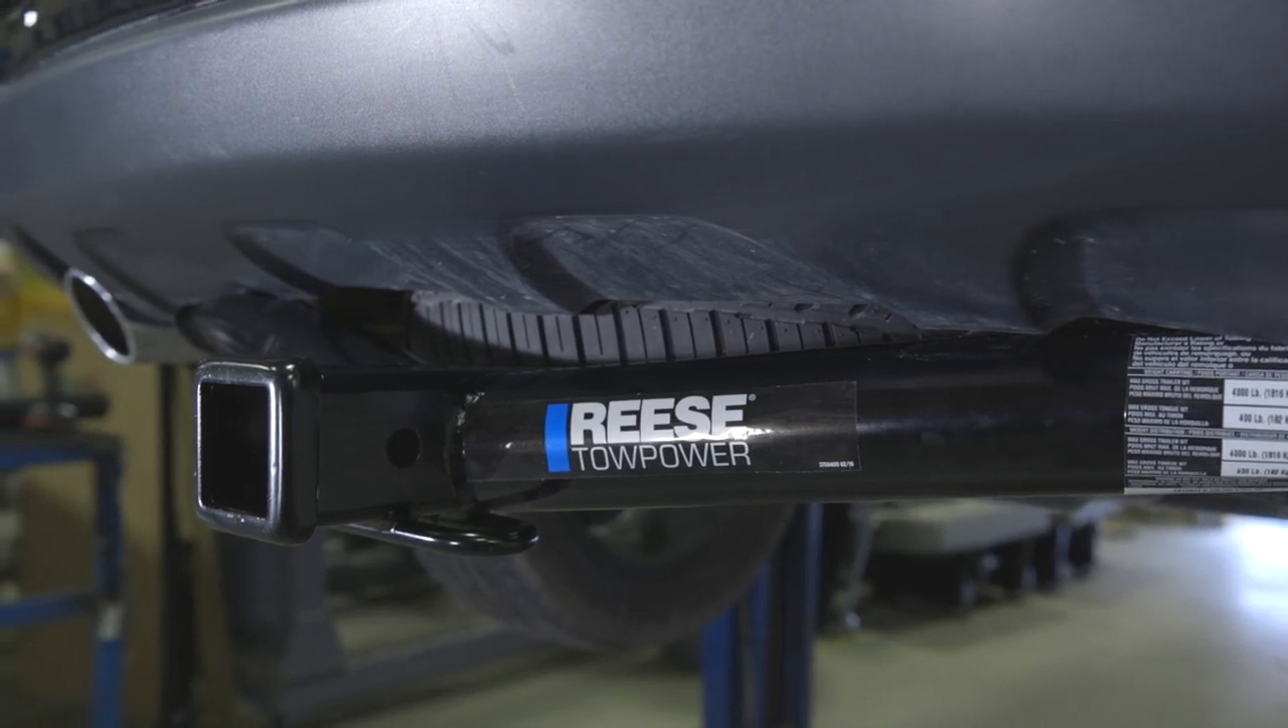This concludes the installation of a Reese Custom Trailer Hitch on this 2018 Dodge Journey, part number 44601. For more information on this and other great Reese products, visit ReeseProducts .com.